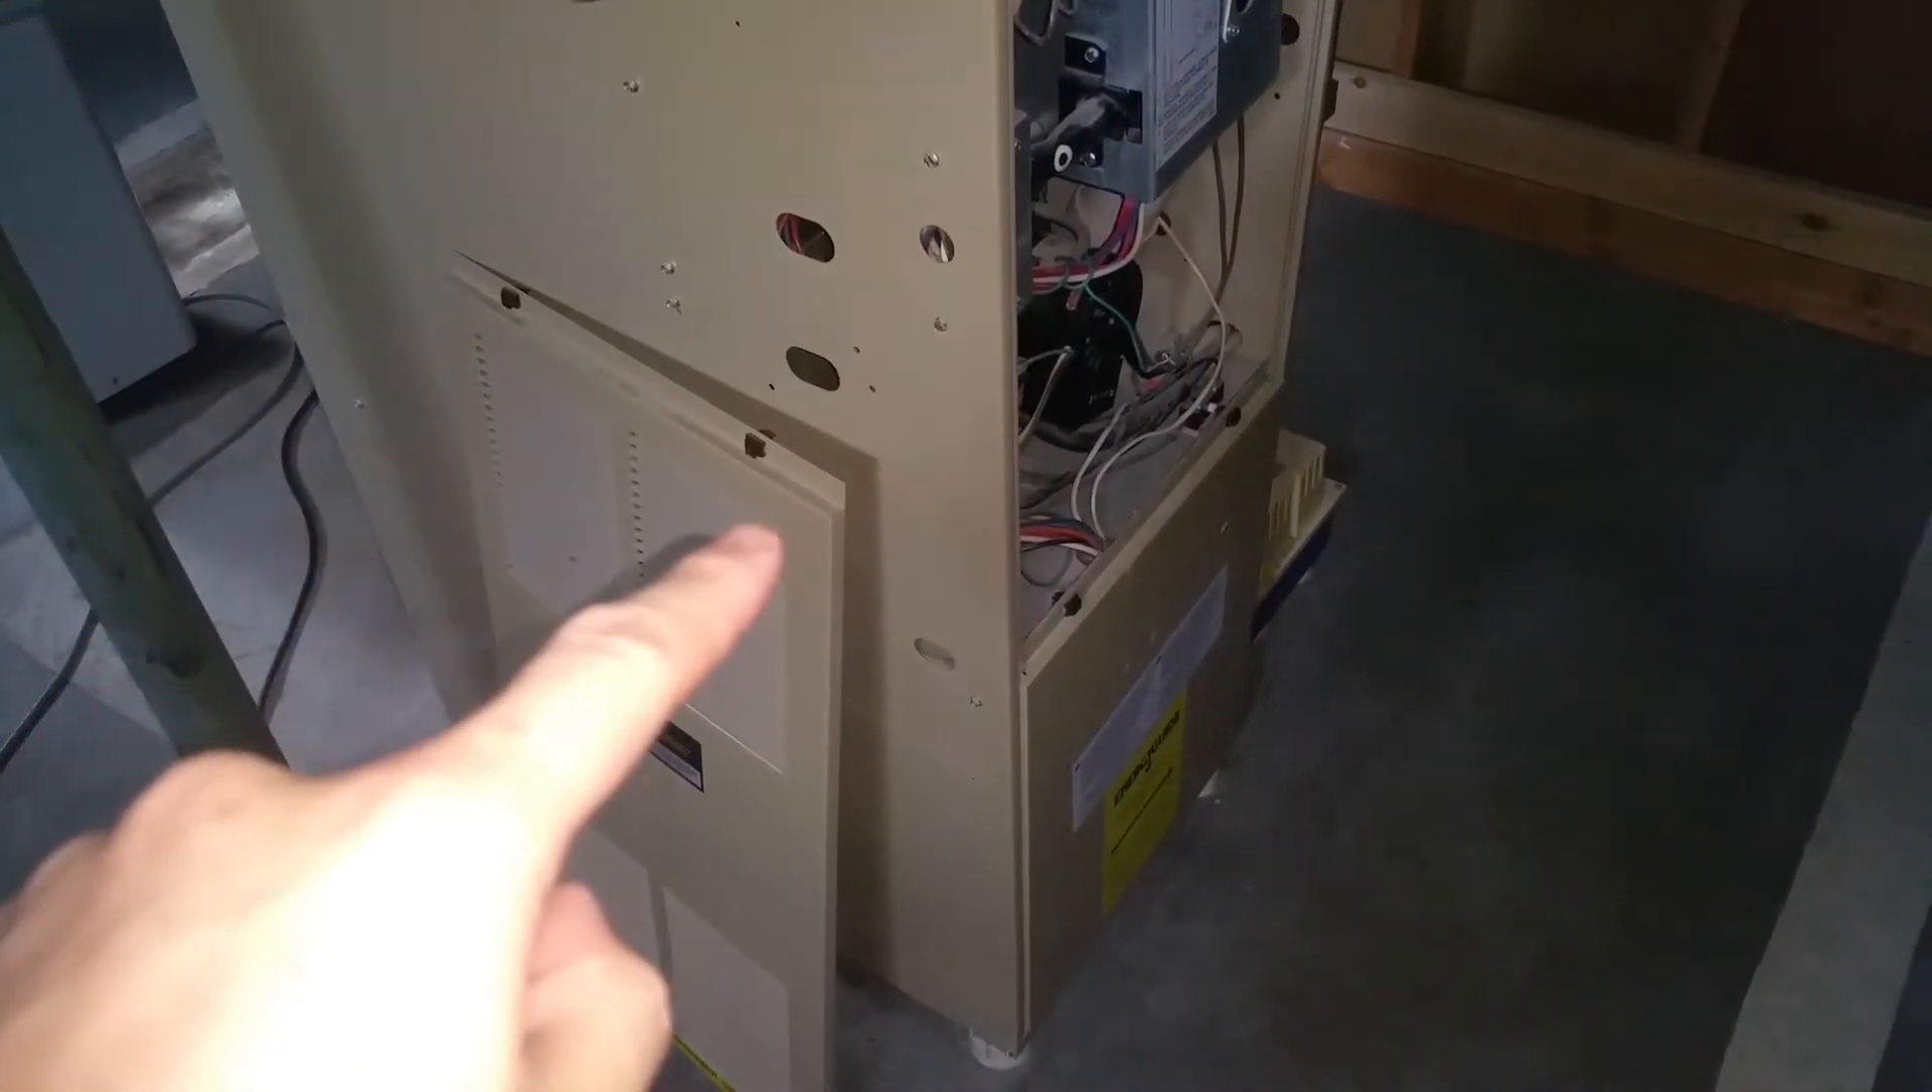I have the front cover removed There's just two little plastics clips.